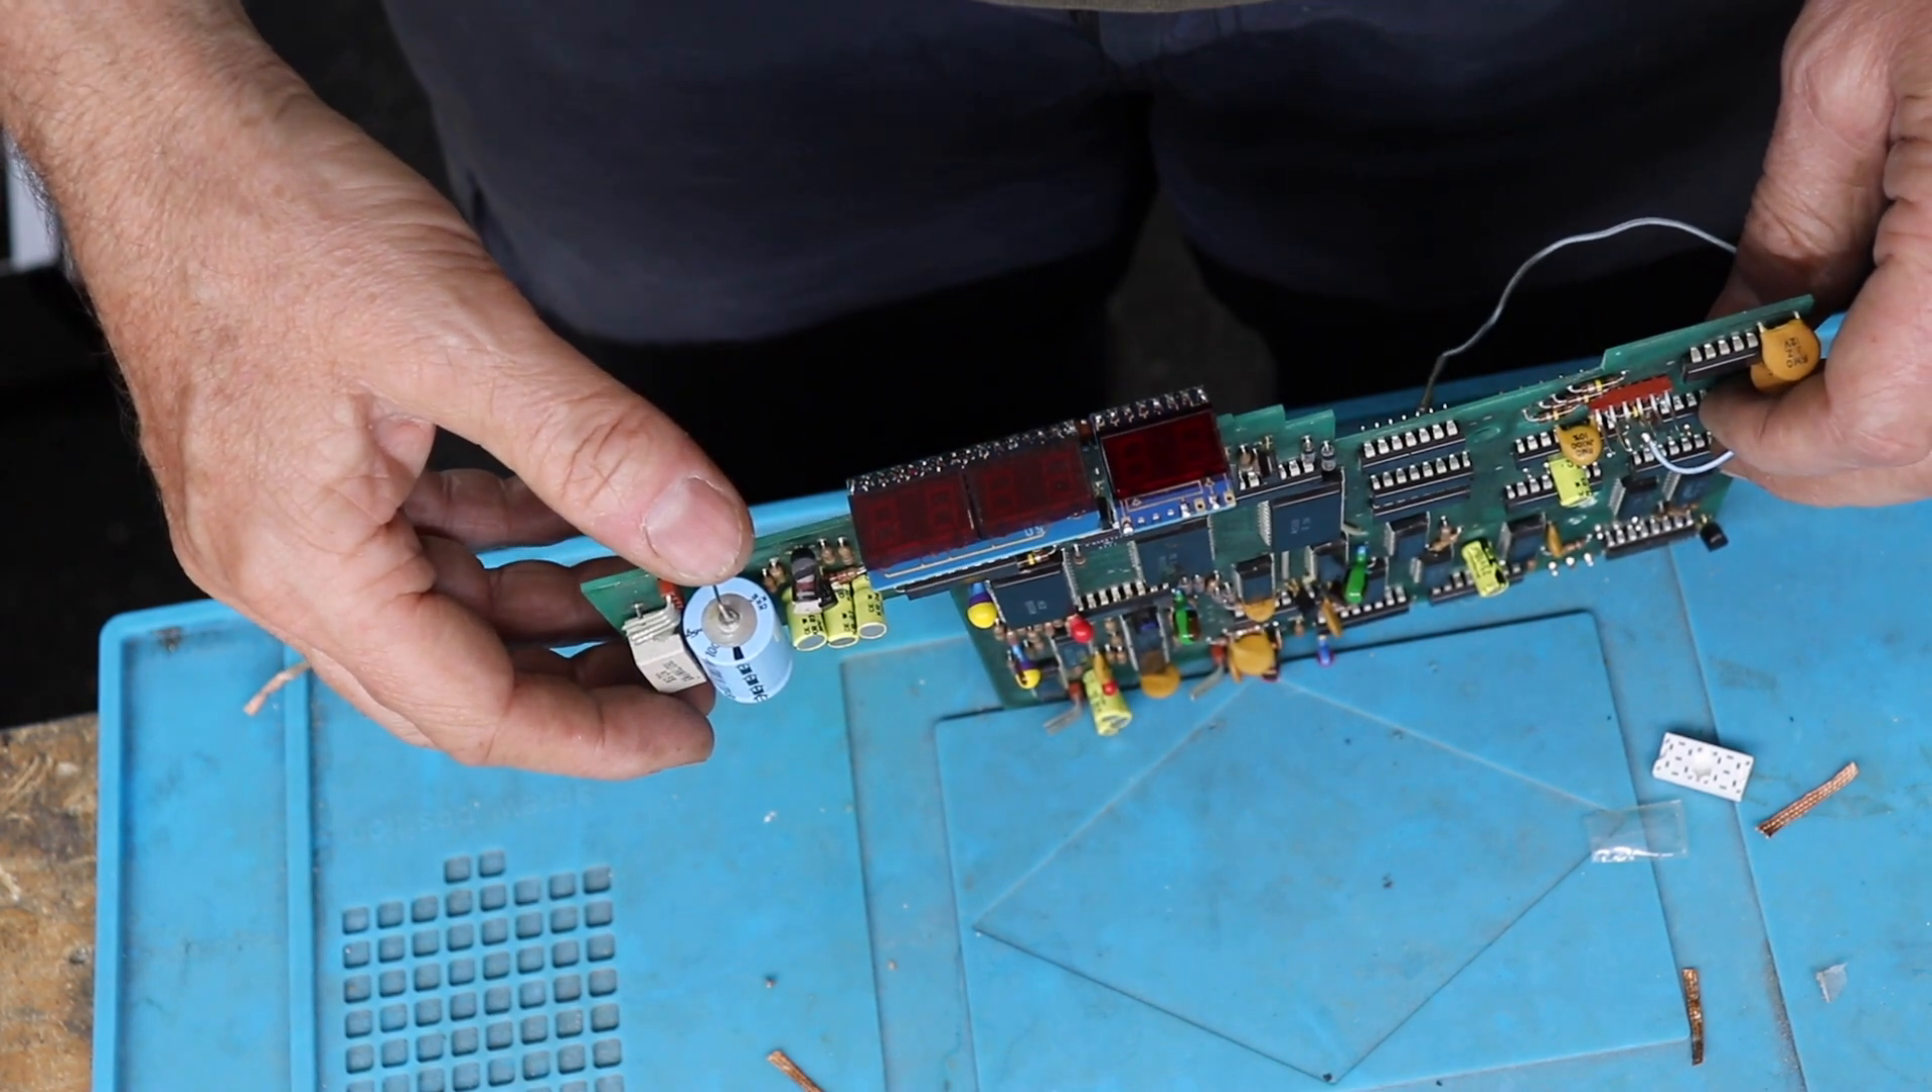I've put the display boards back on now.